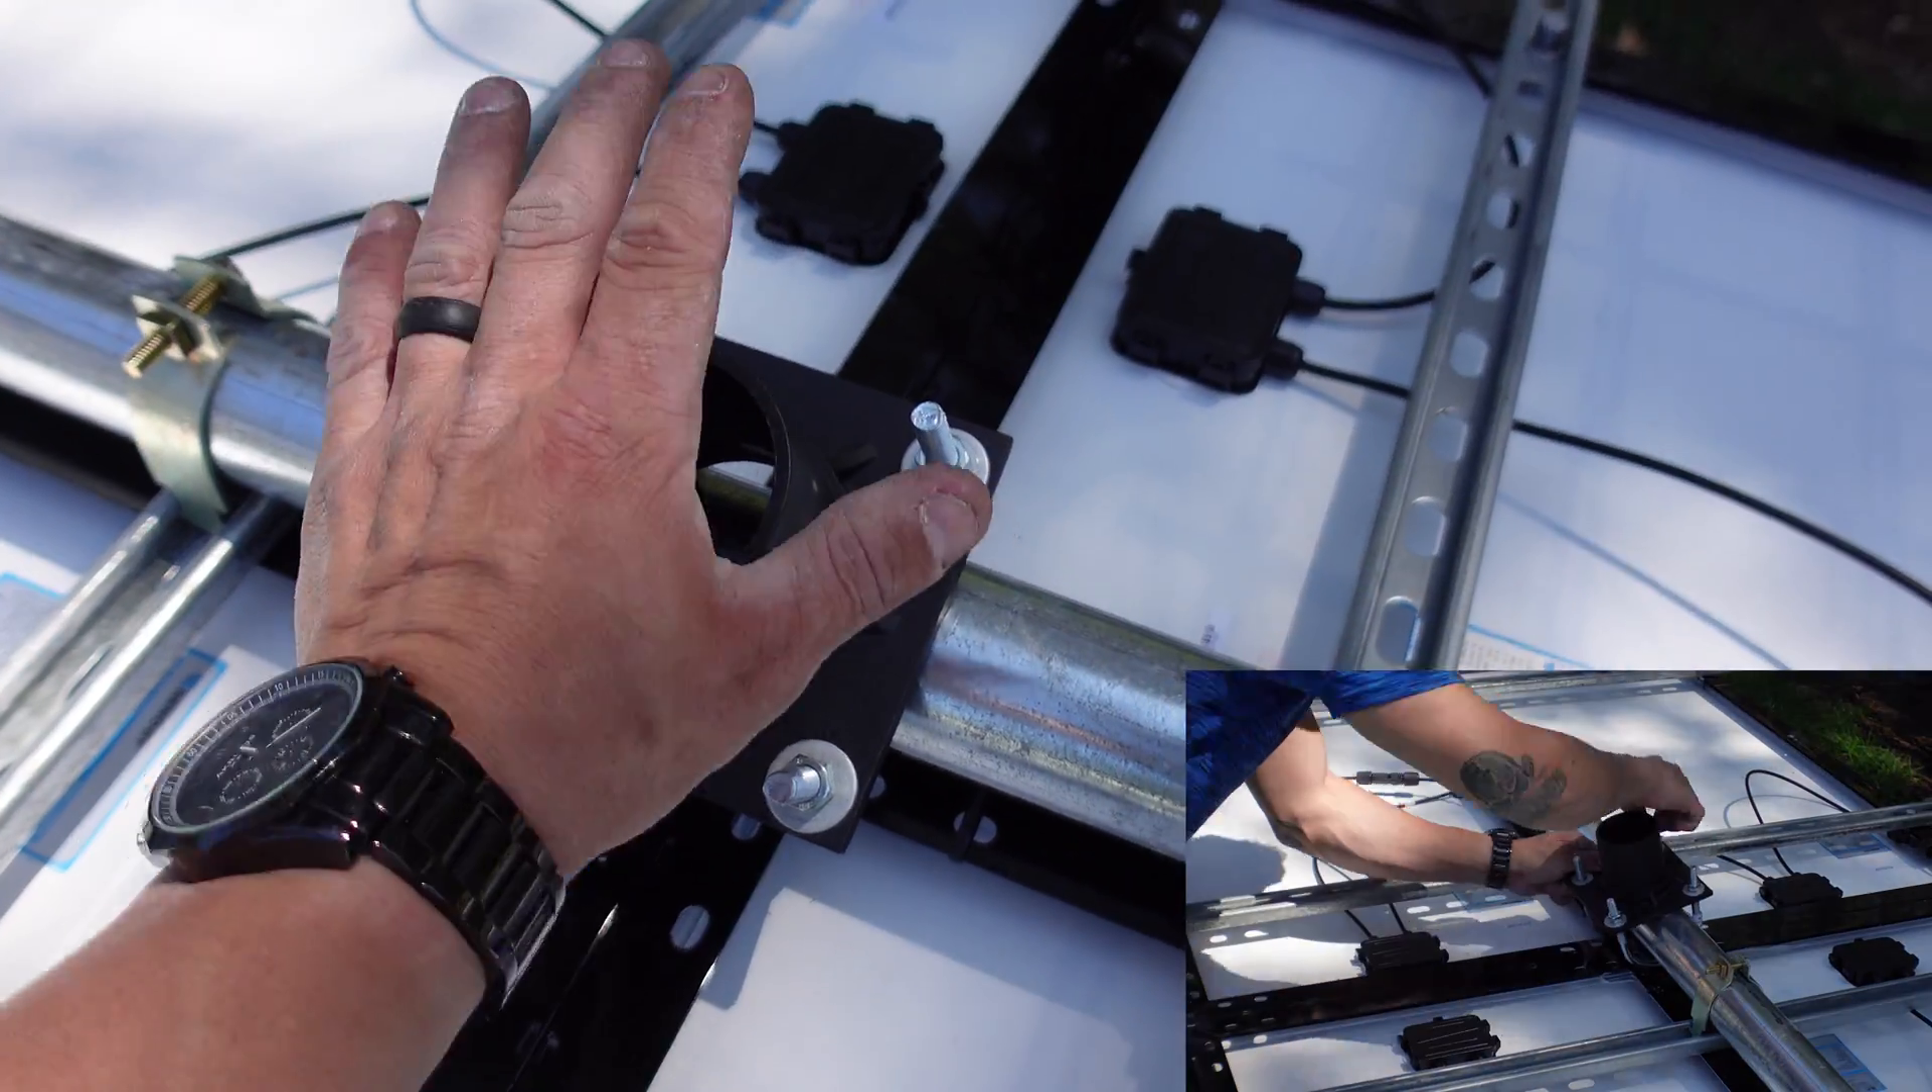We have one galvanized fence post straight across the middle with this uh circle by square with a couple u-bolts to hold it together.